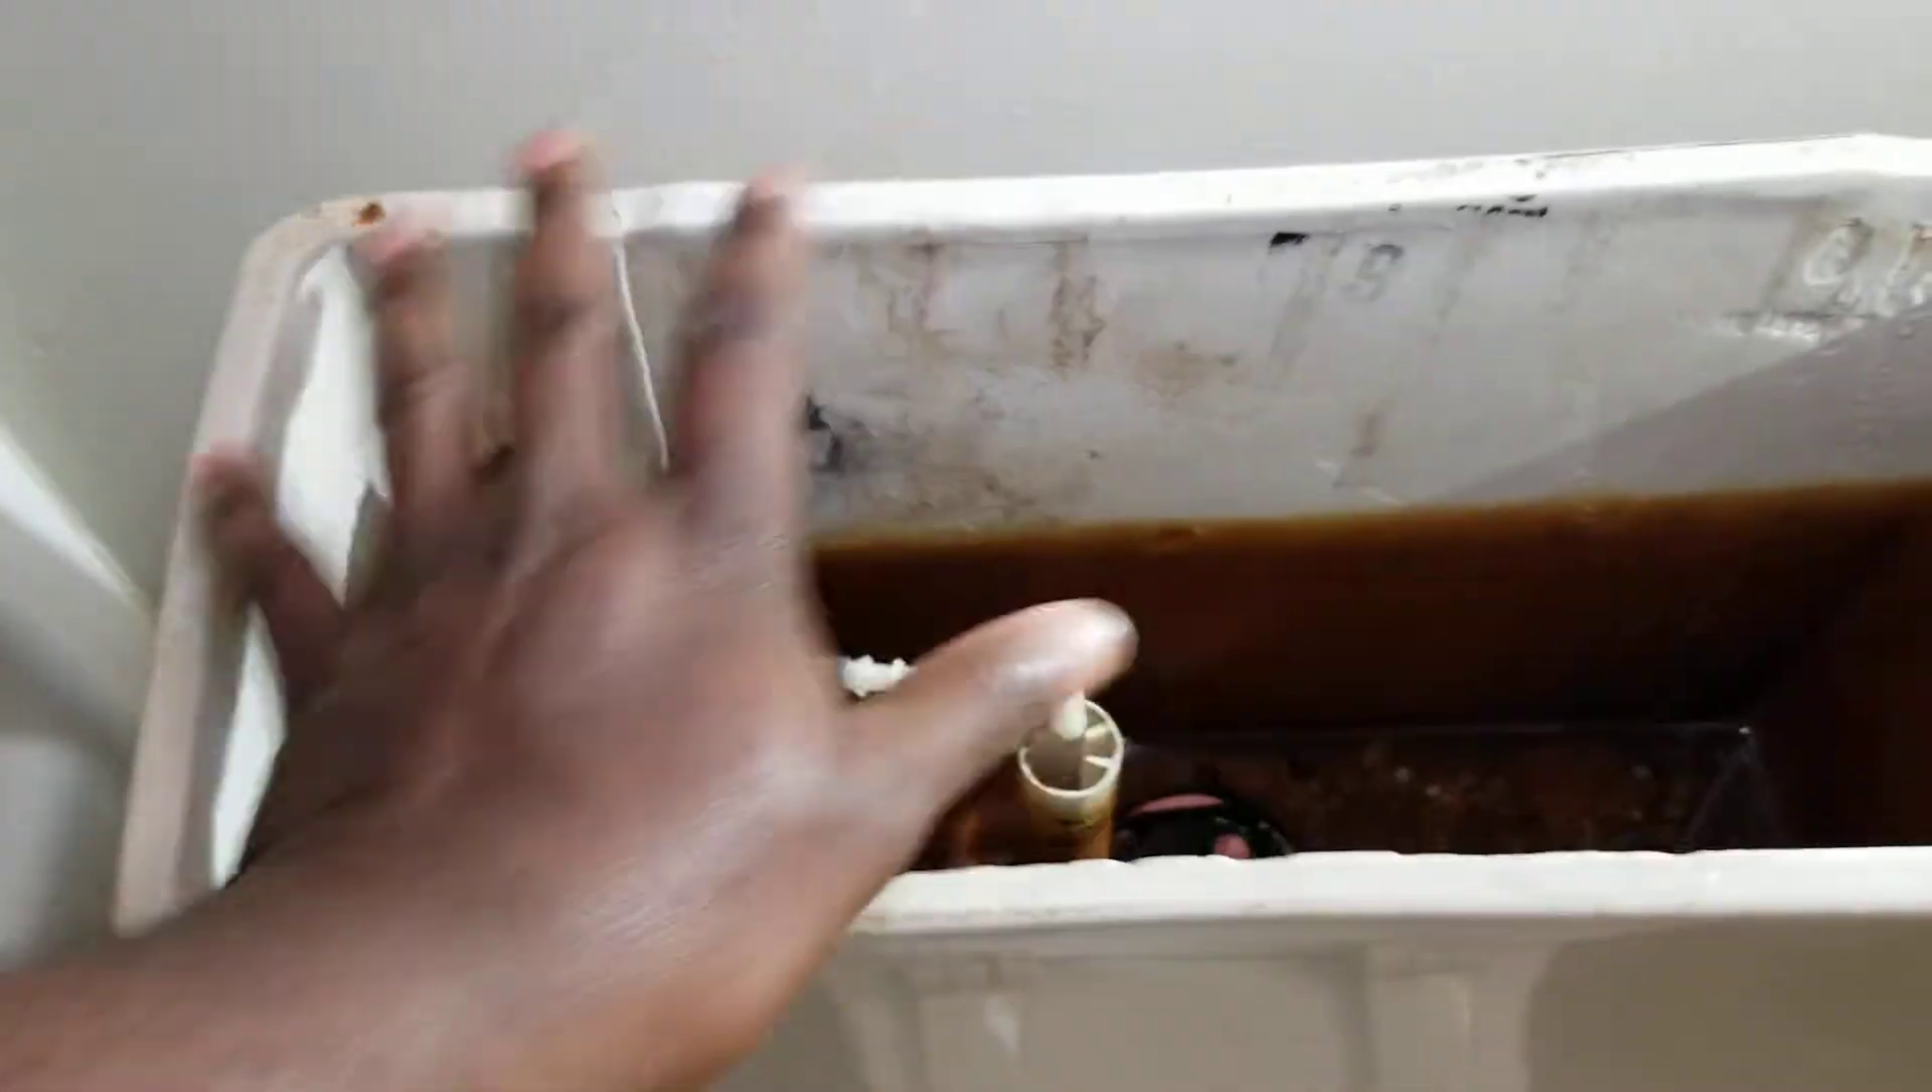Alright so what we're gonna do here as you see I already removed the tank cover.